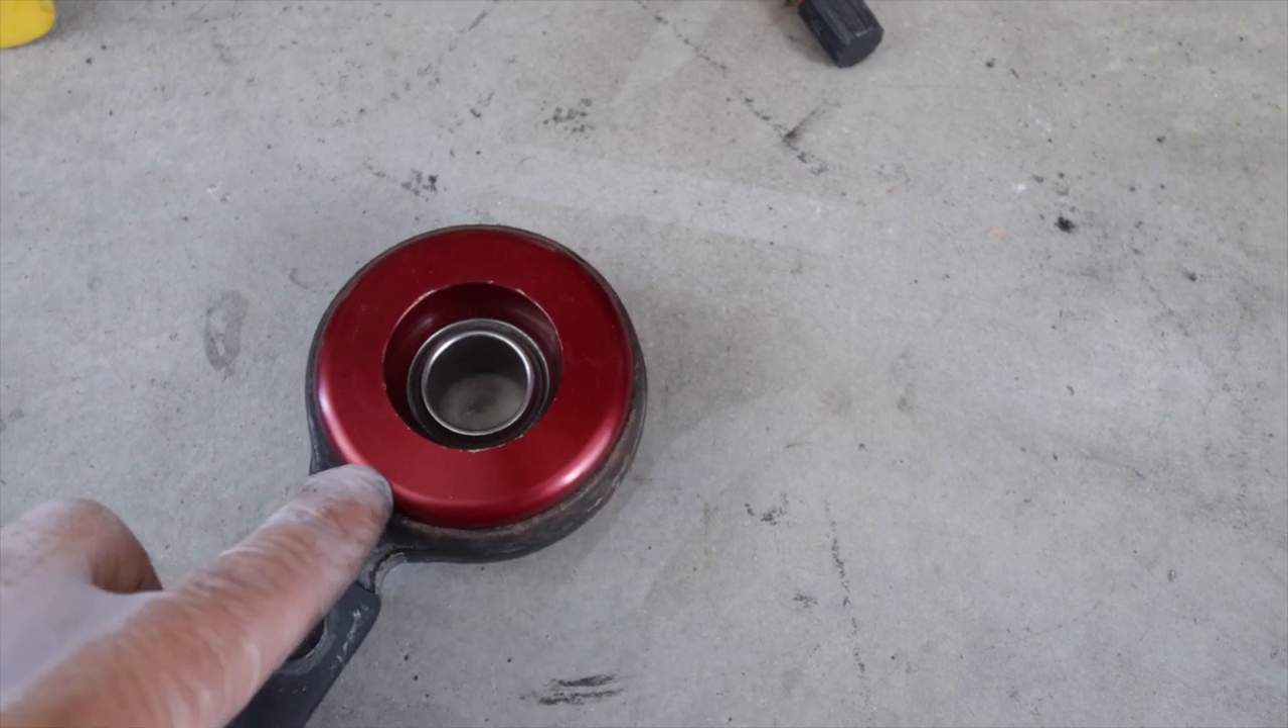Okay so I have the front control arm bearing installed here in the housing.